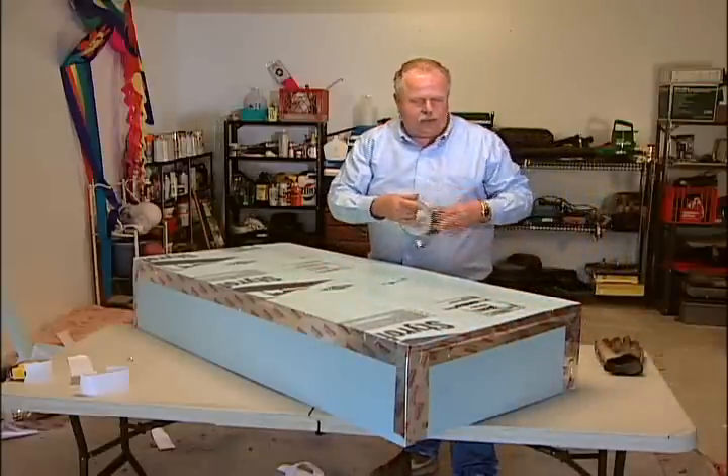Now that we've assembled our box, I've already reinforced the four sides with tape.